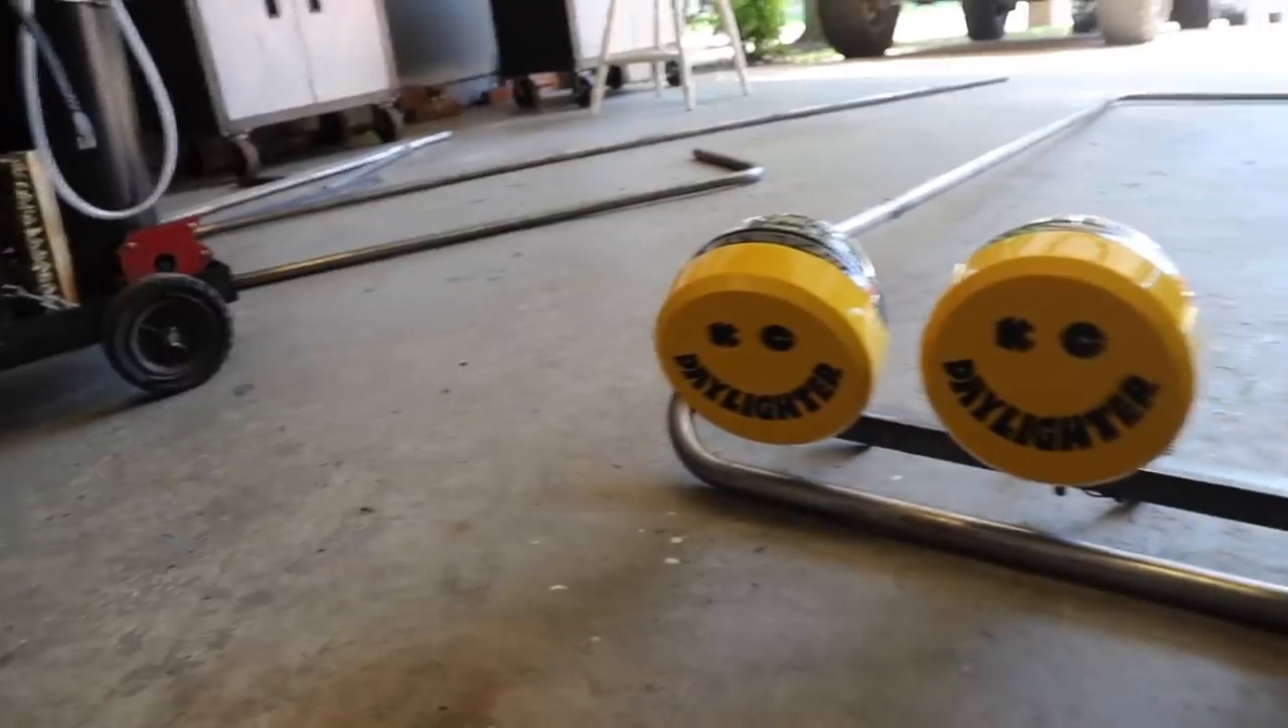The lights are in and they look amazing, so now it's time to bend up the top part of our clamshell.